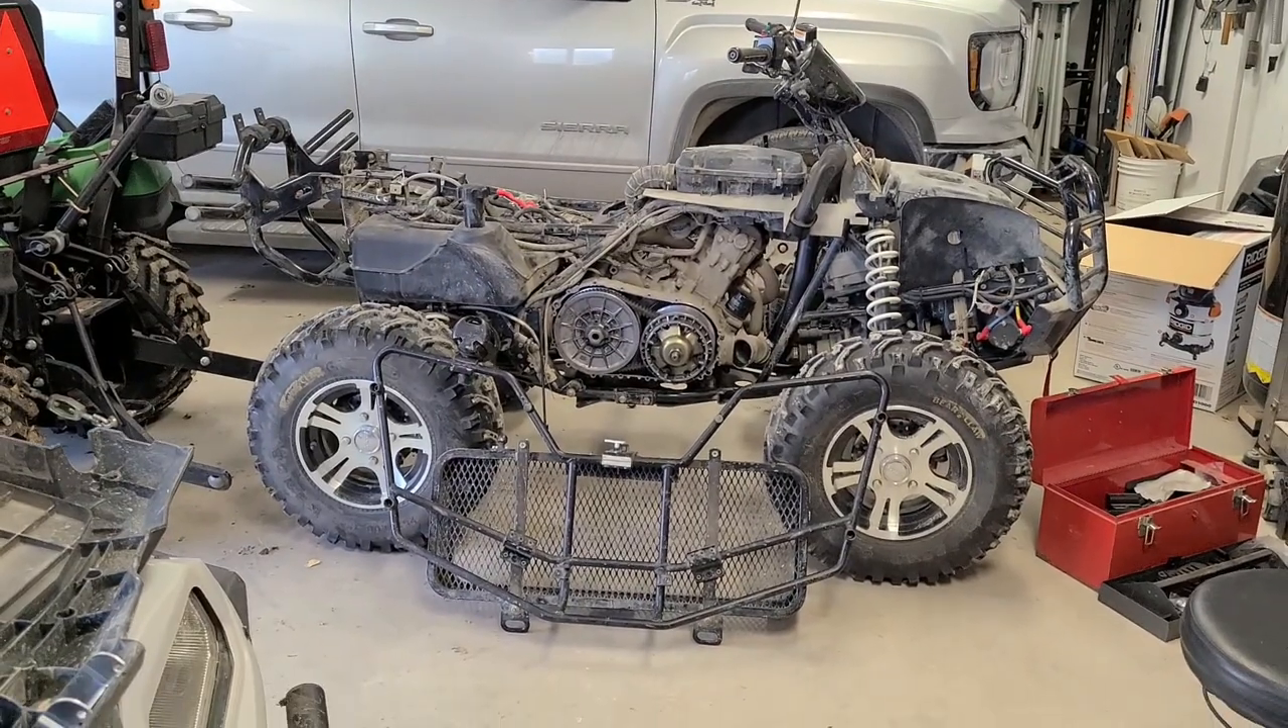And yes the Arctic Cat is still in pieces.